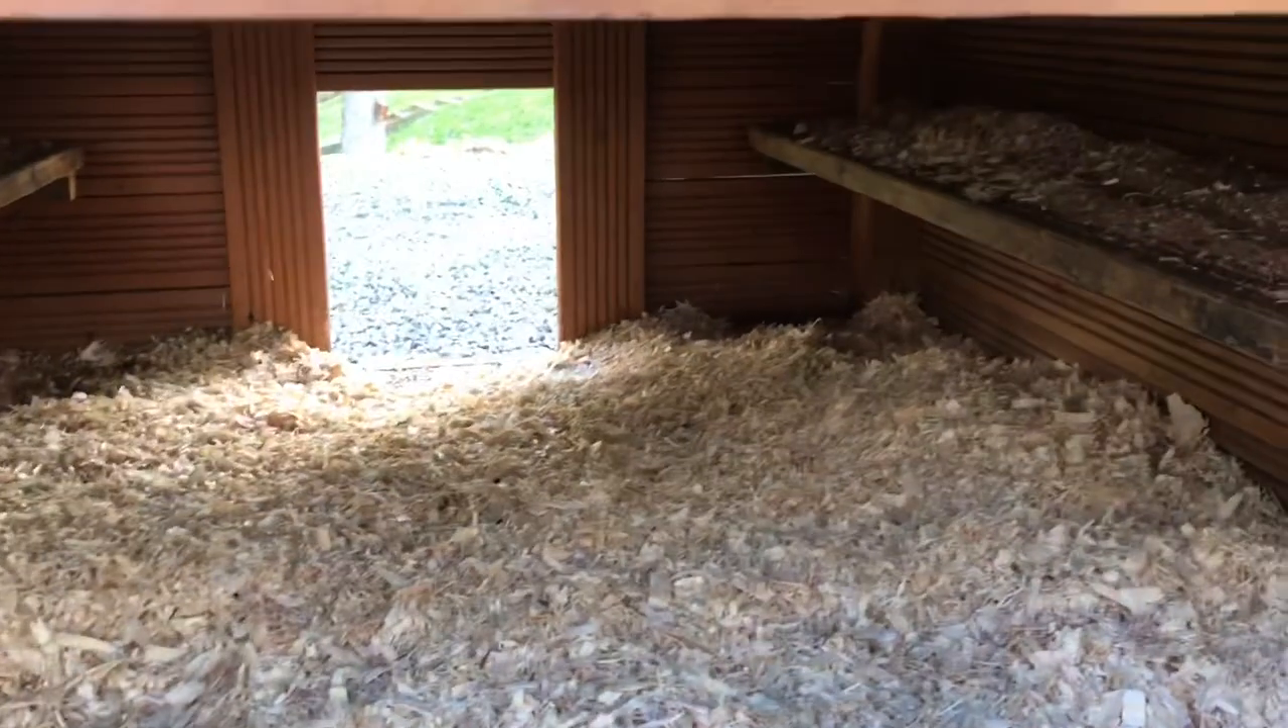We've added these two perch areas up here.